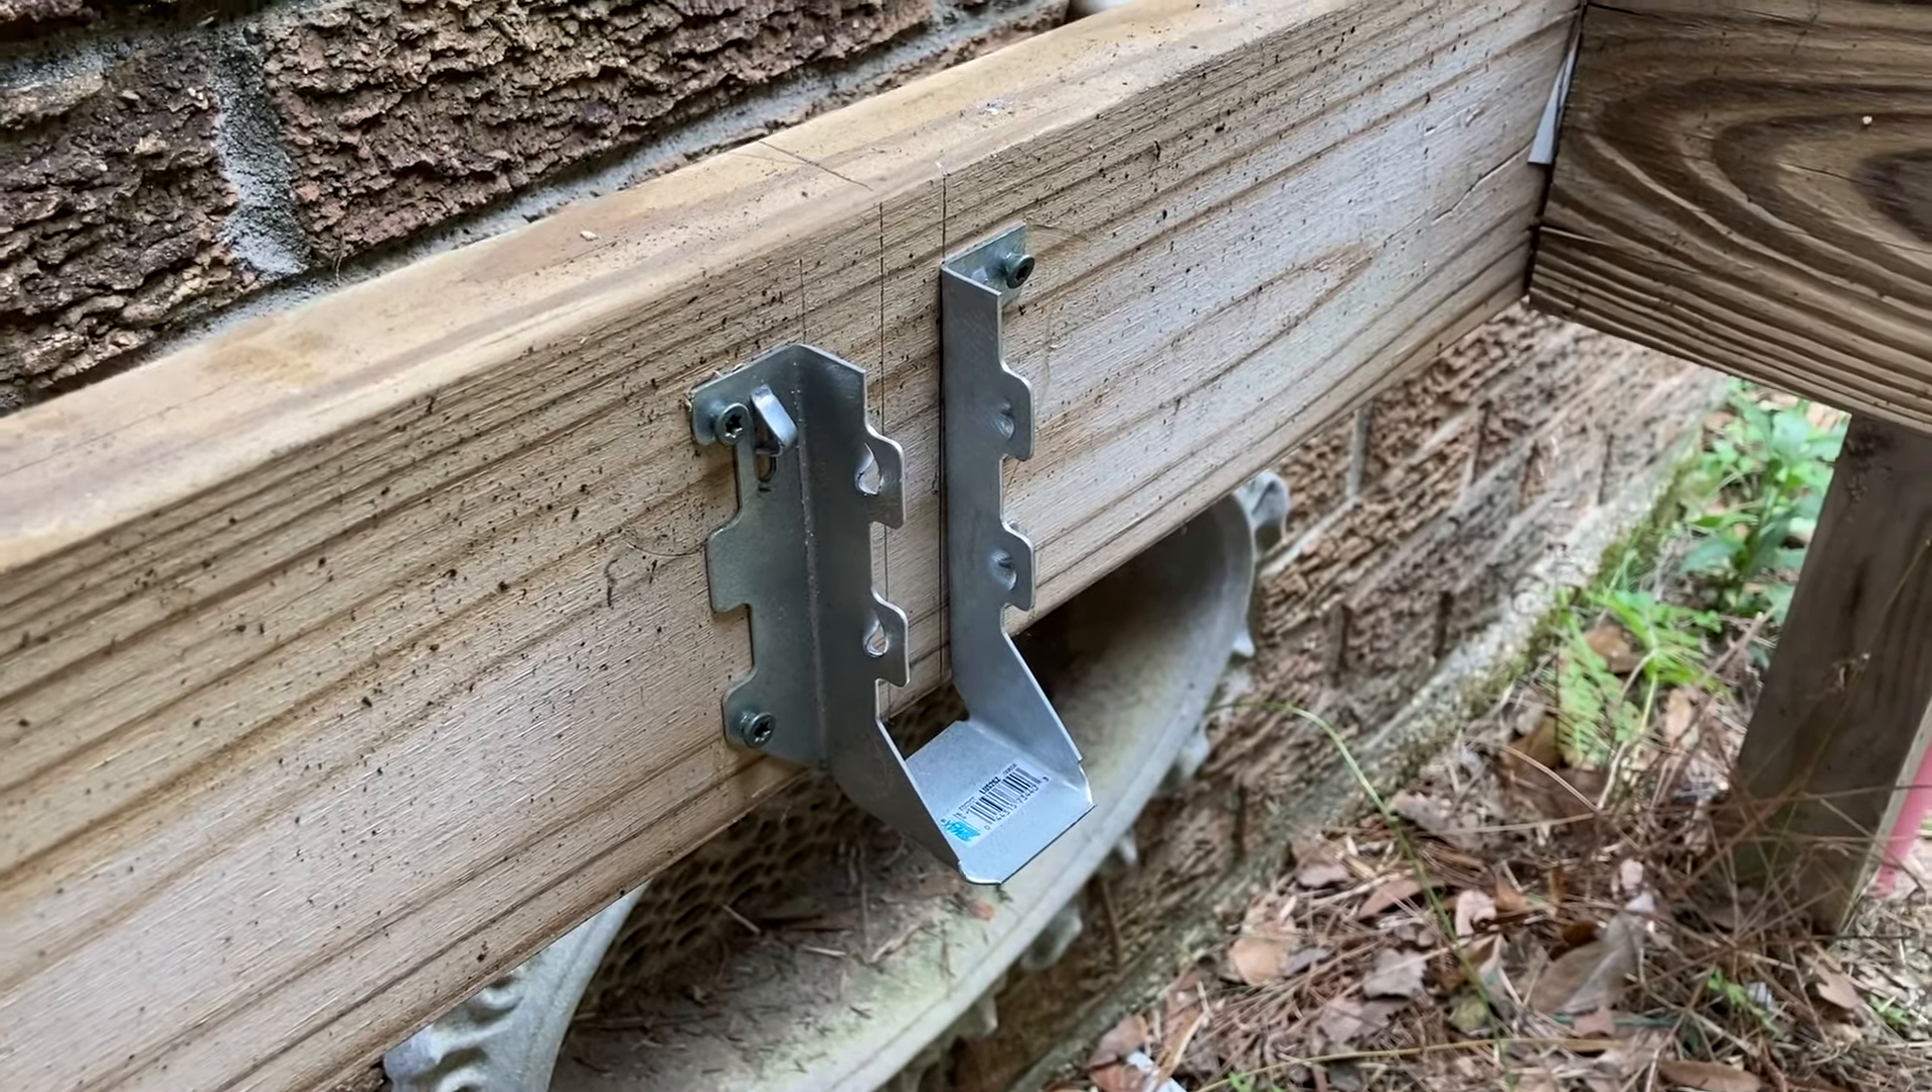Okay the joist hanger is in place. And it's ready to be able to receive the 2x6 joist.